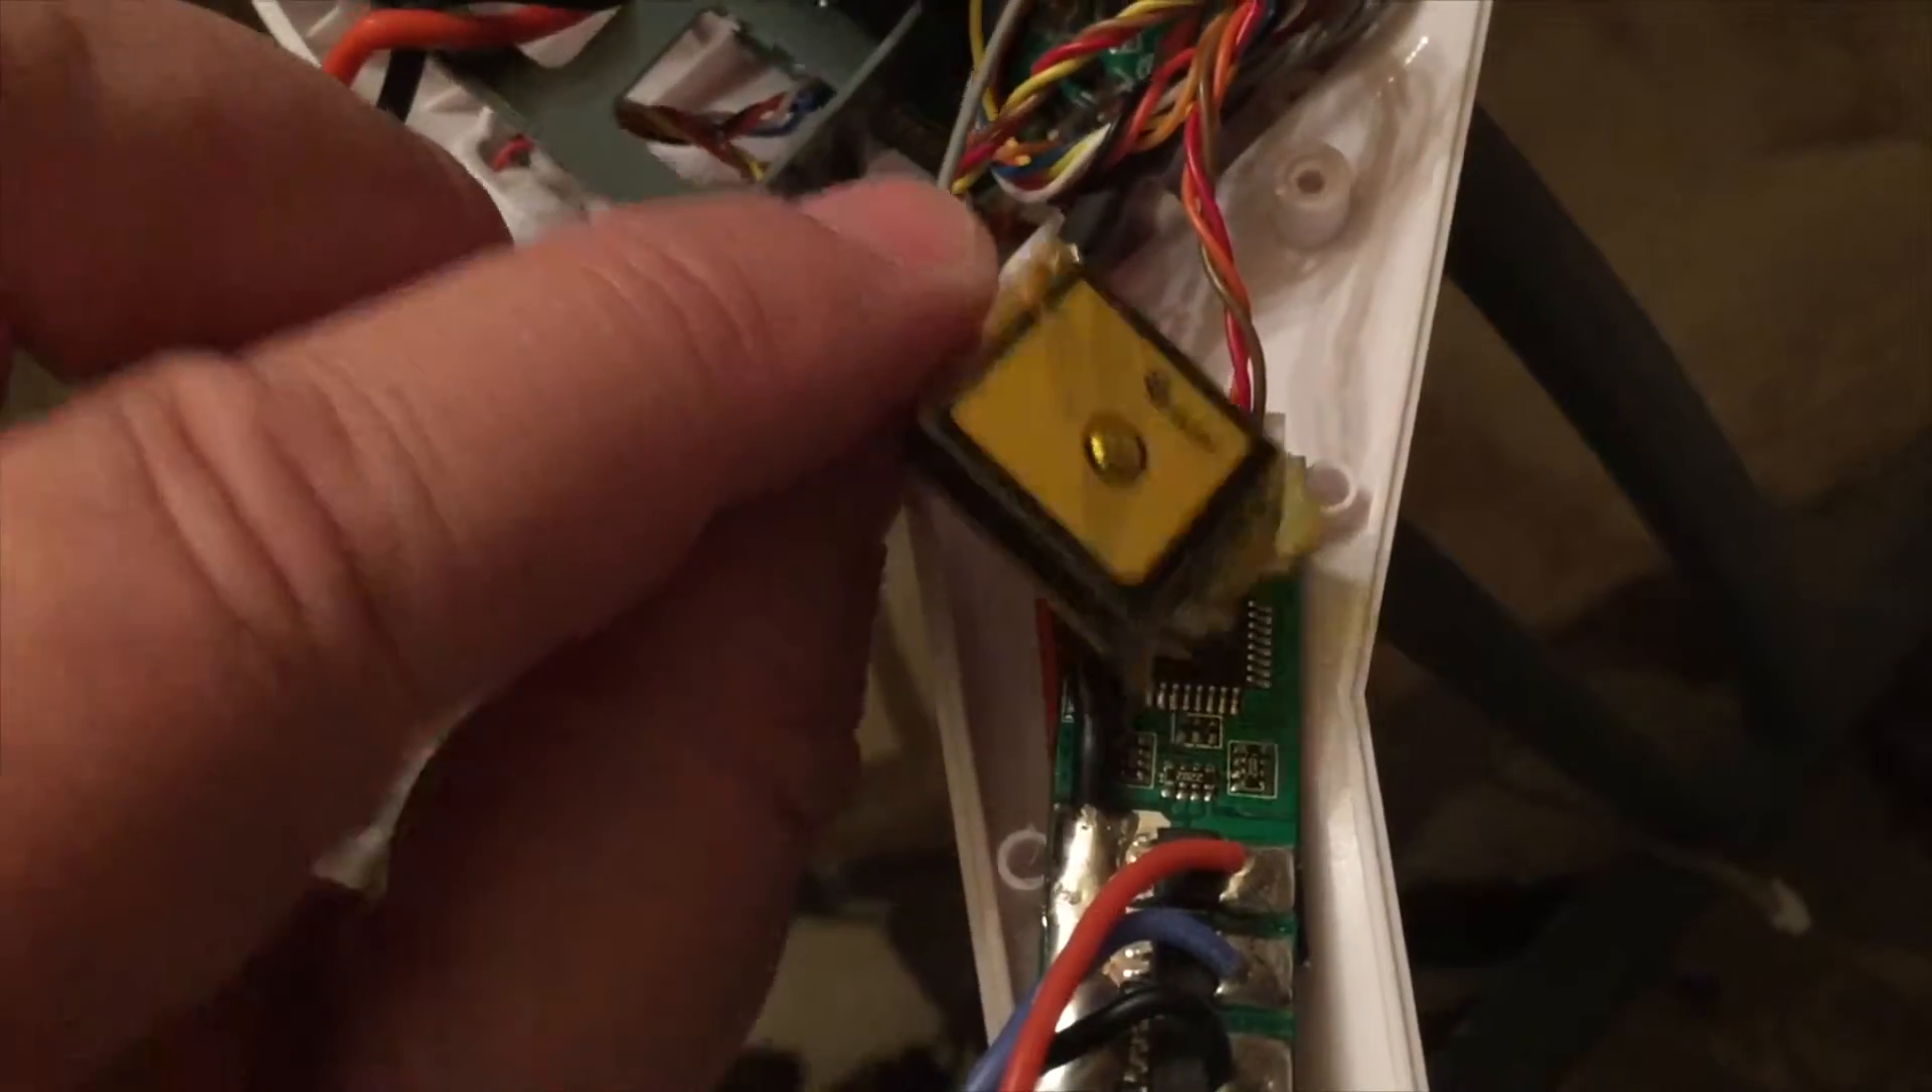So this antenna was hot glued i just popped the glue off and pulled it free.